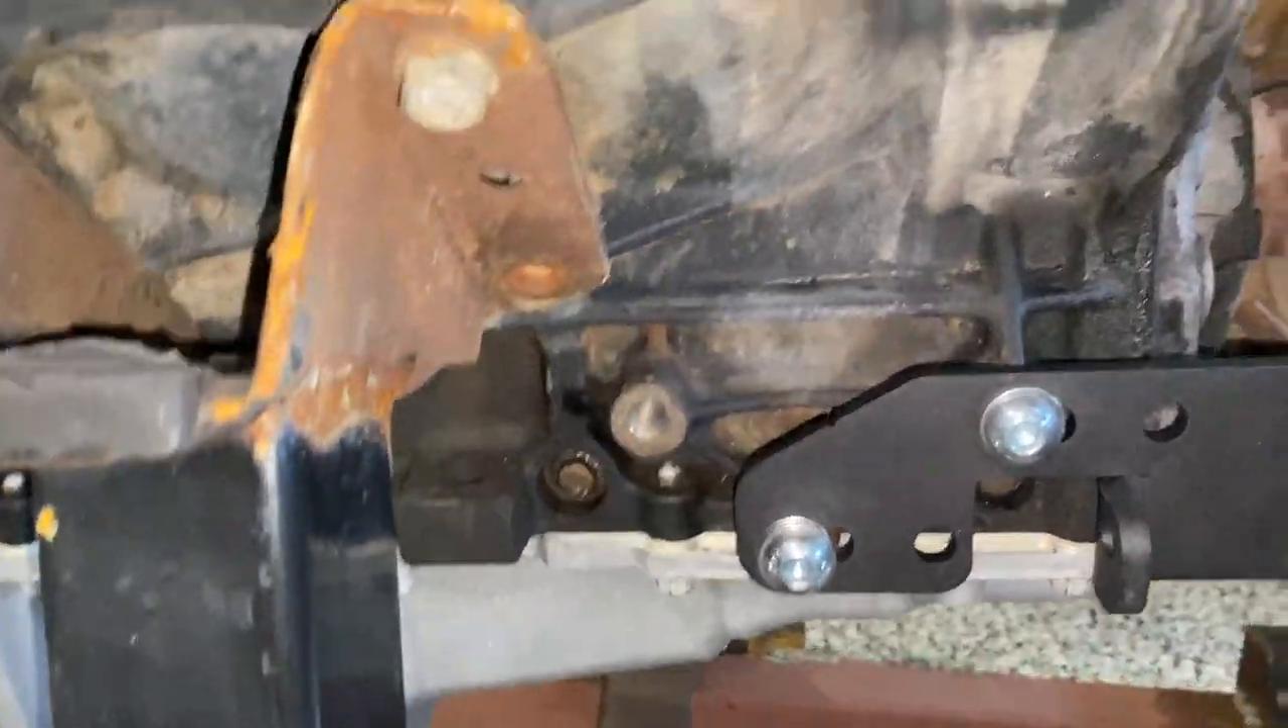The lower bracket is now on.